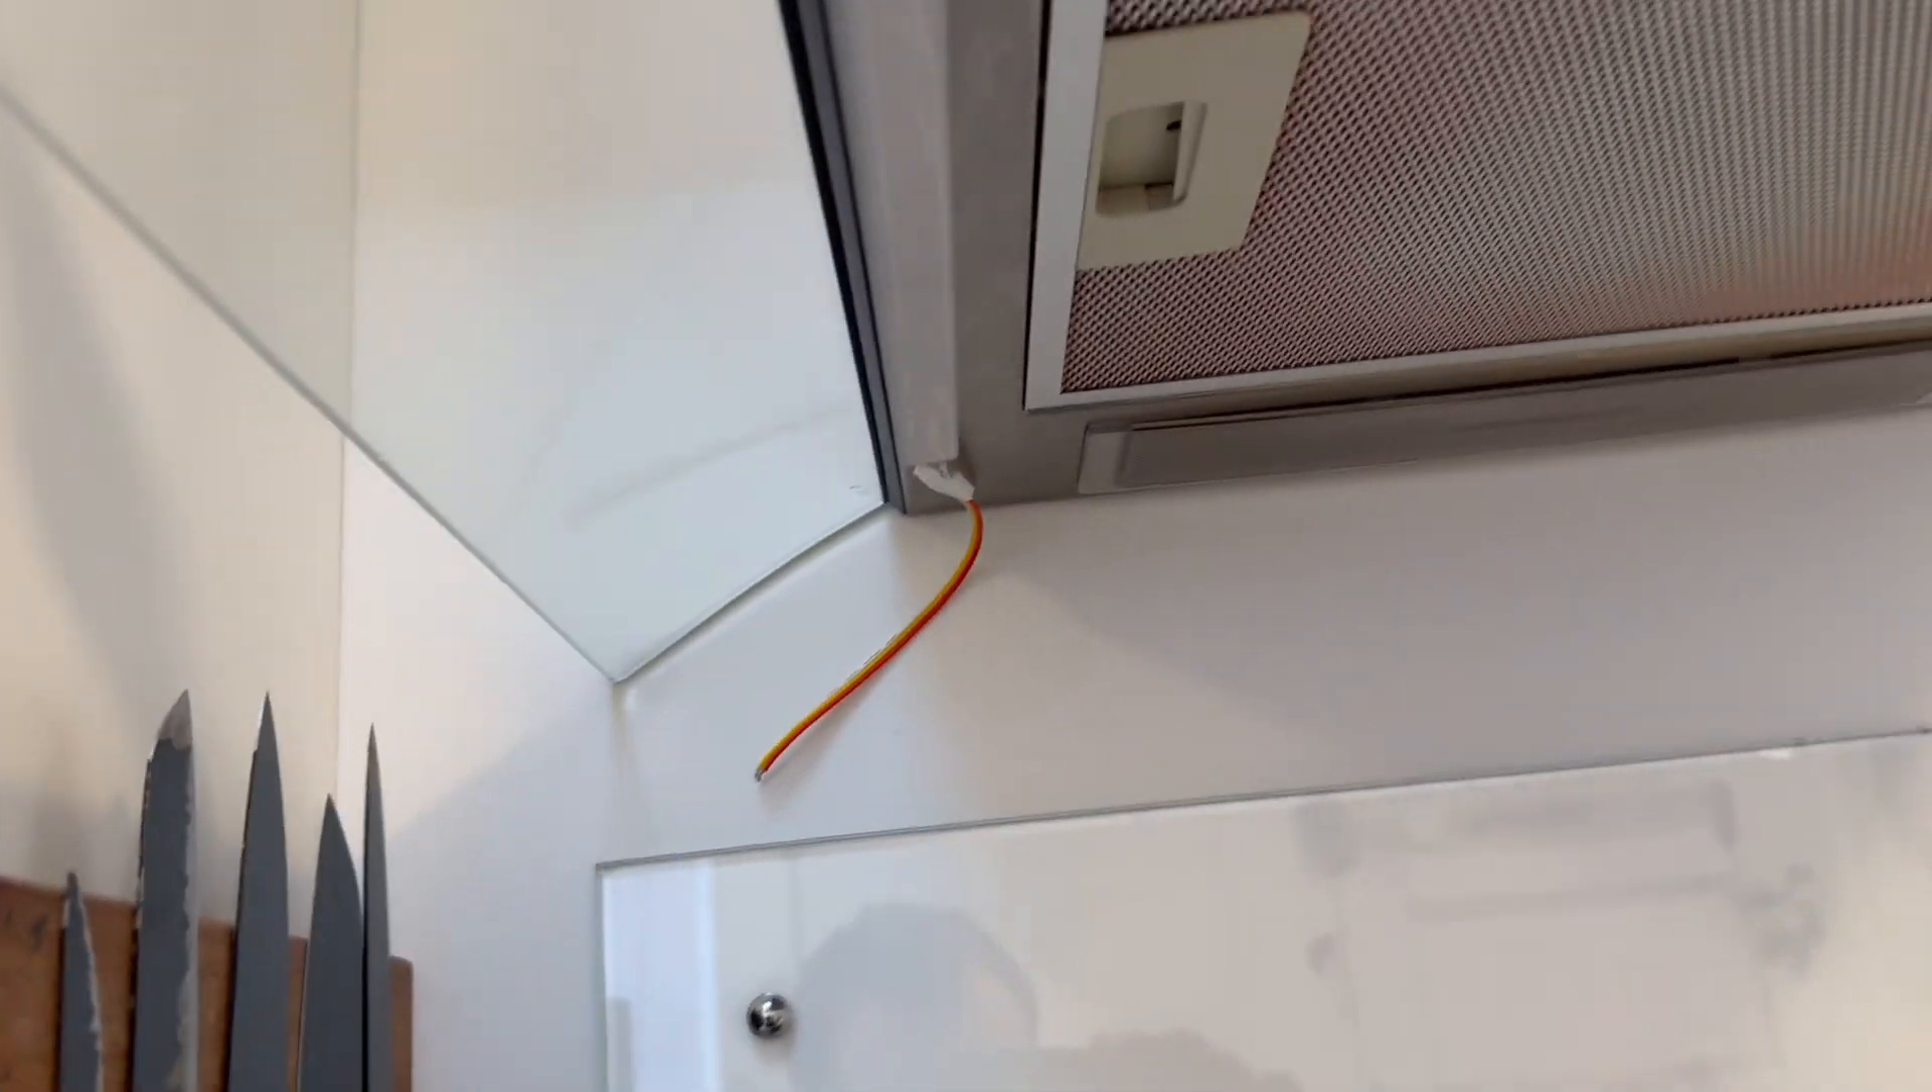There will be a bit of wire running up to the cooker hood portion but that is not quite connected just yet.